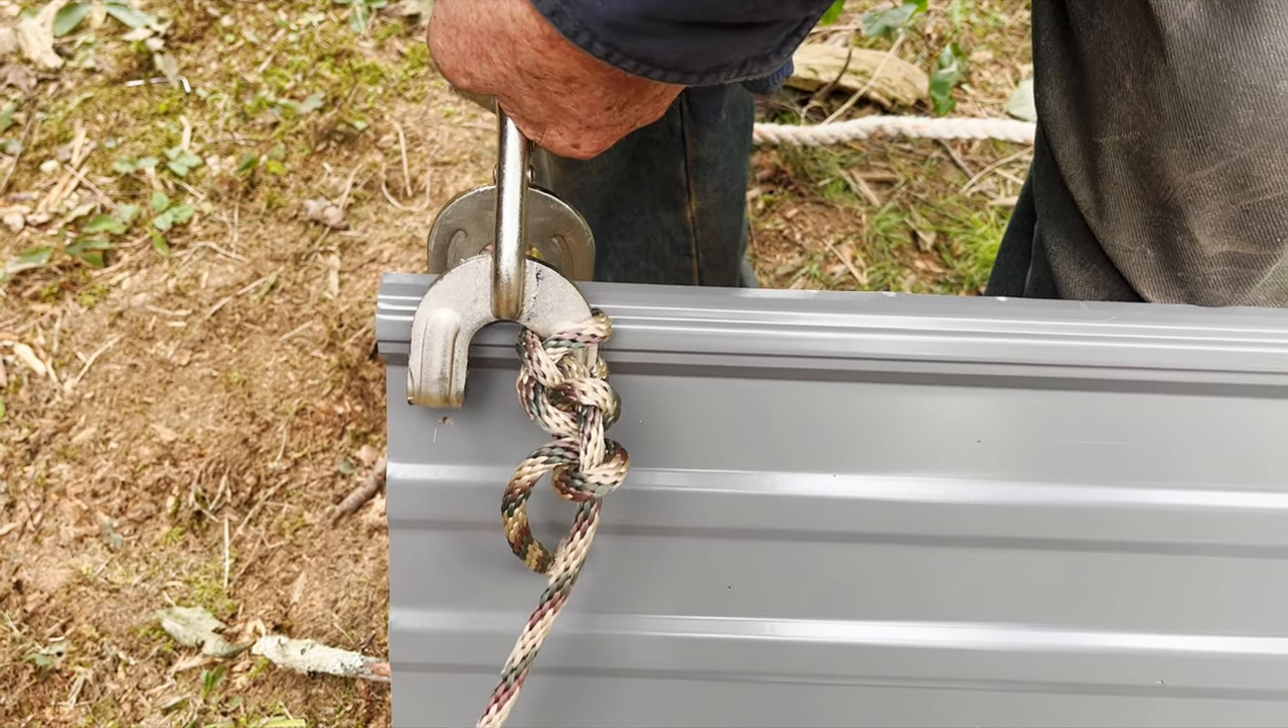So, we clamped the corner of the sheet metal. Had it rope tied to it.